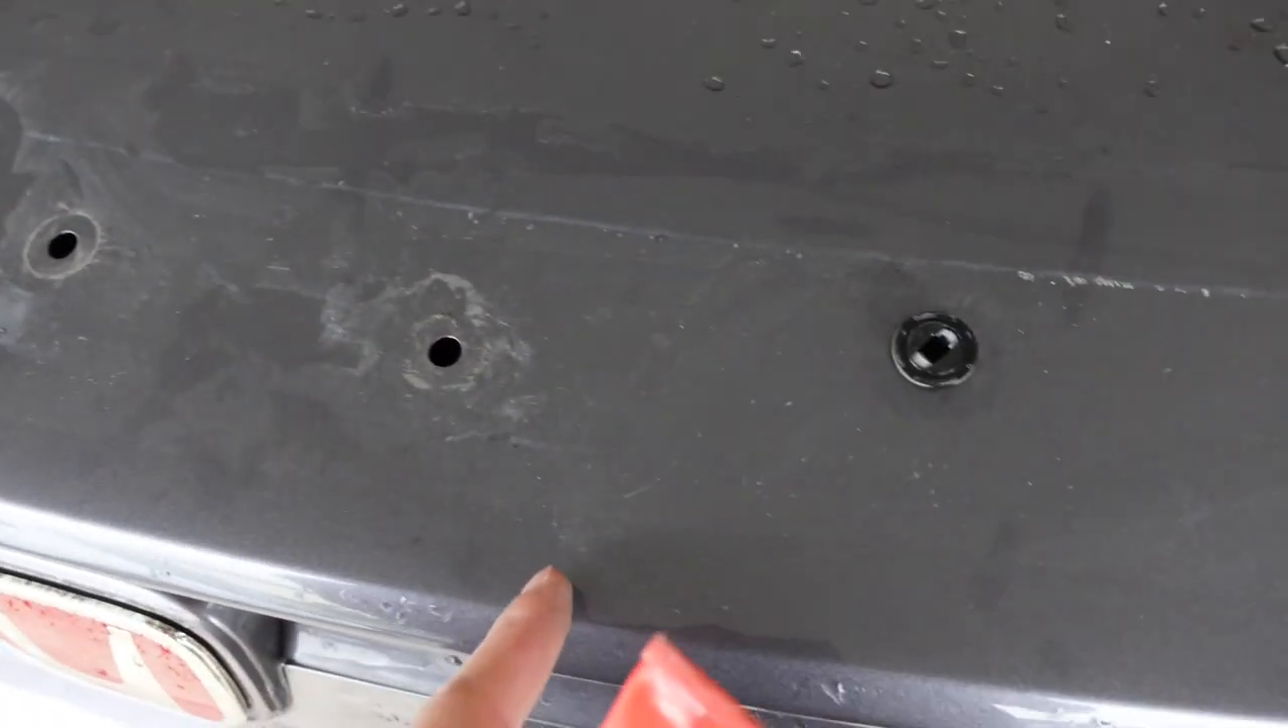I got most of the grommets out off camera.